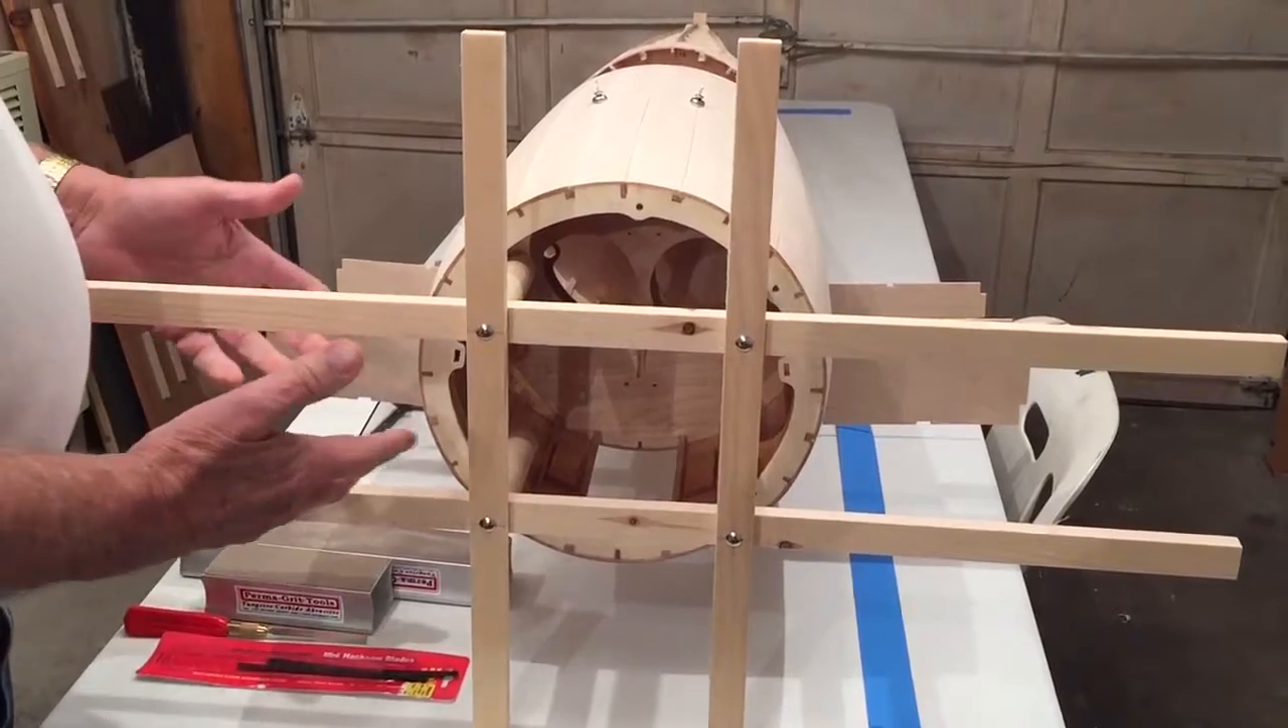As you can see, we've rigged up this jig to hold the fuselage in place.